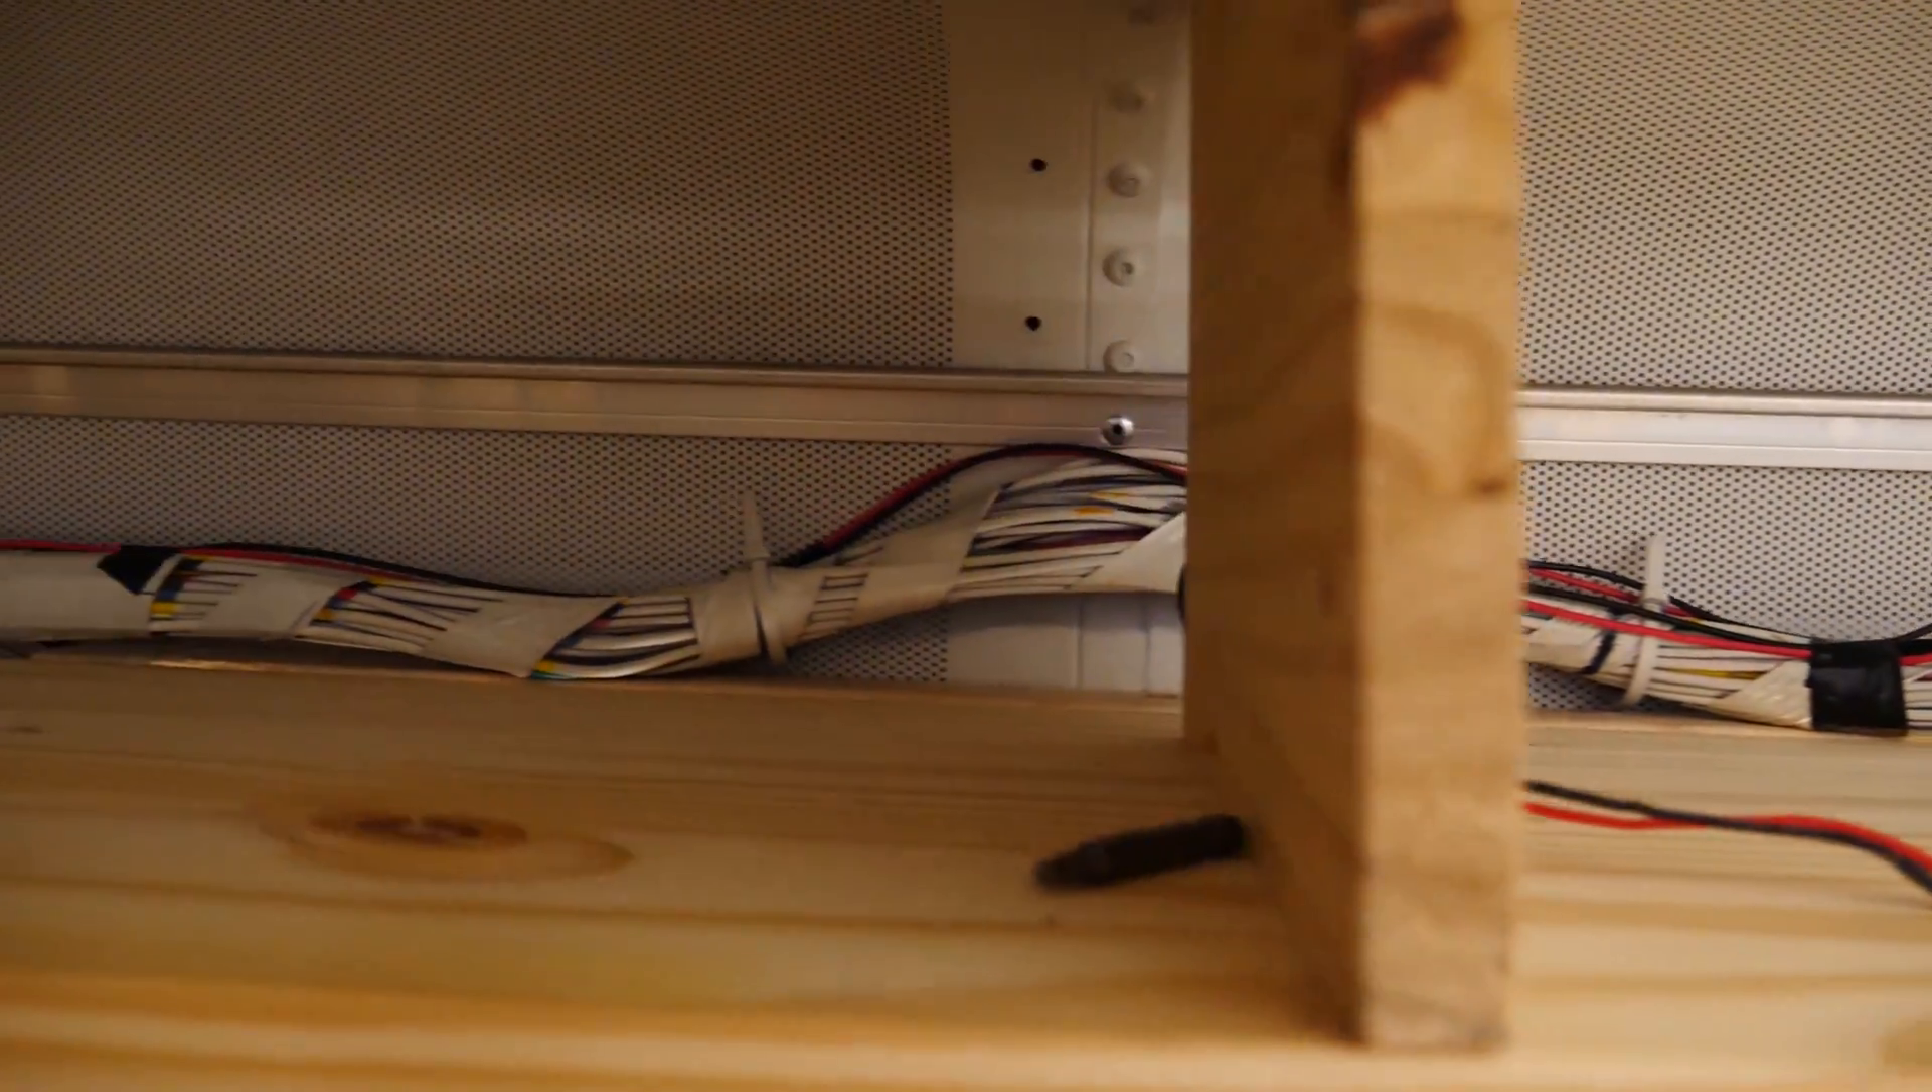All the wires have been neatly ran on this side it is running along the stock harness.